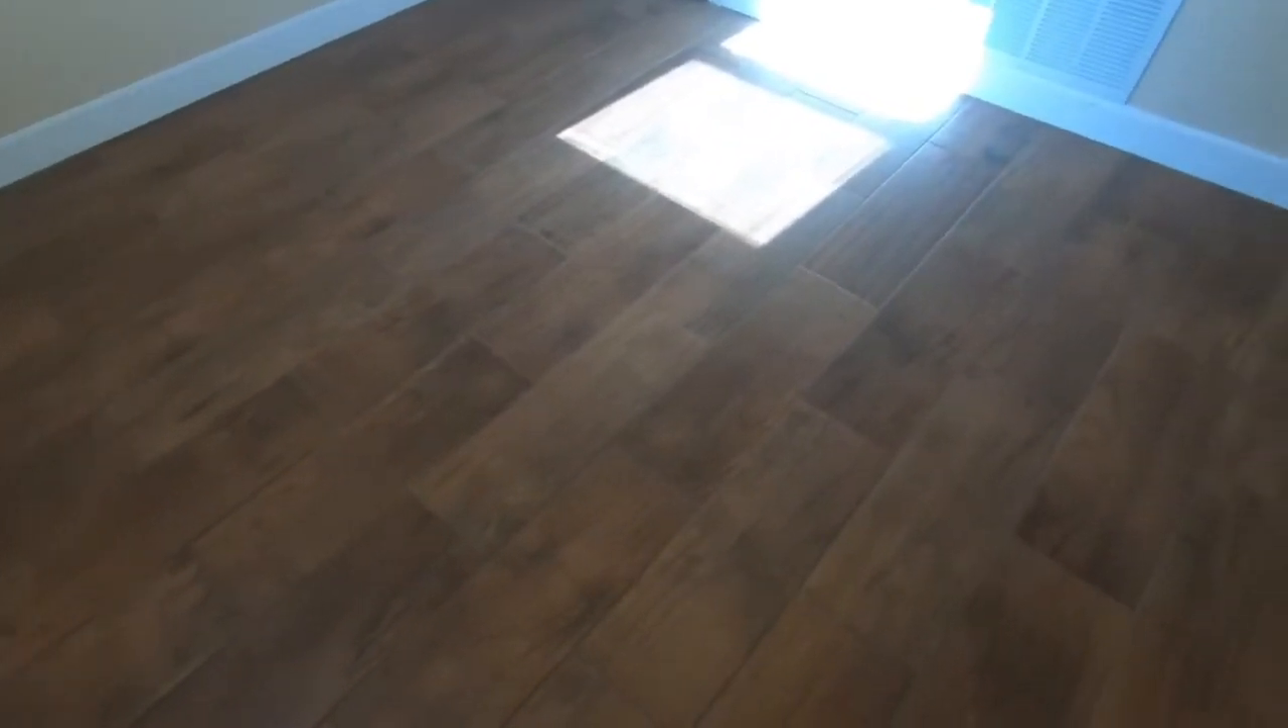All right so you can see here that this is the finished floor everything all the baseboards are in and all the grout is in as well.